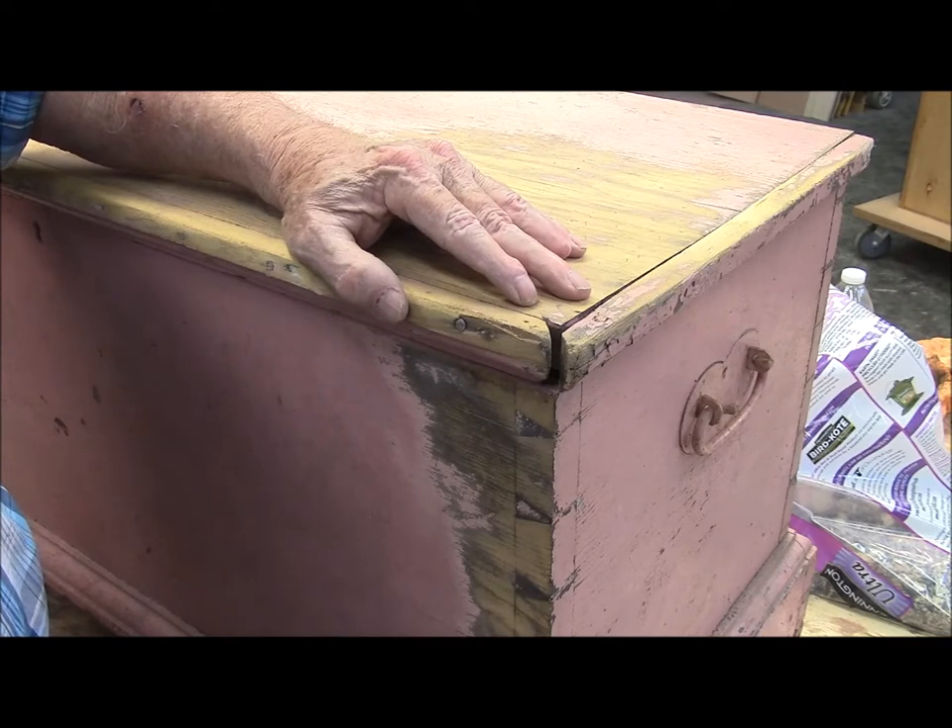Look at here, the trim doesn't fit. This trim is about a quarter of an inch too short.